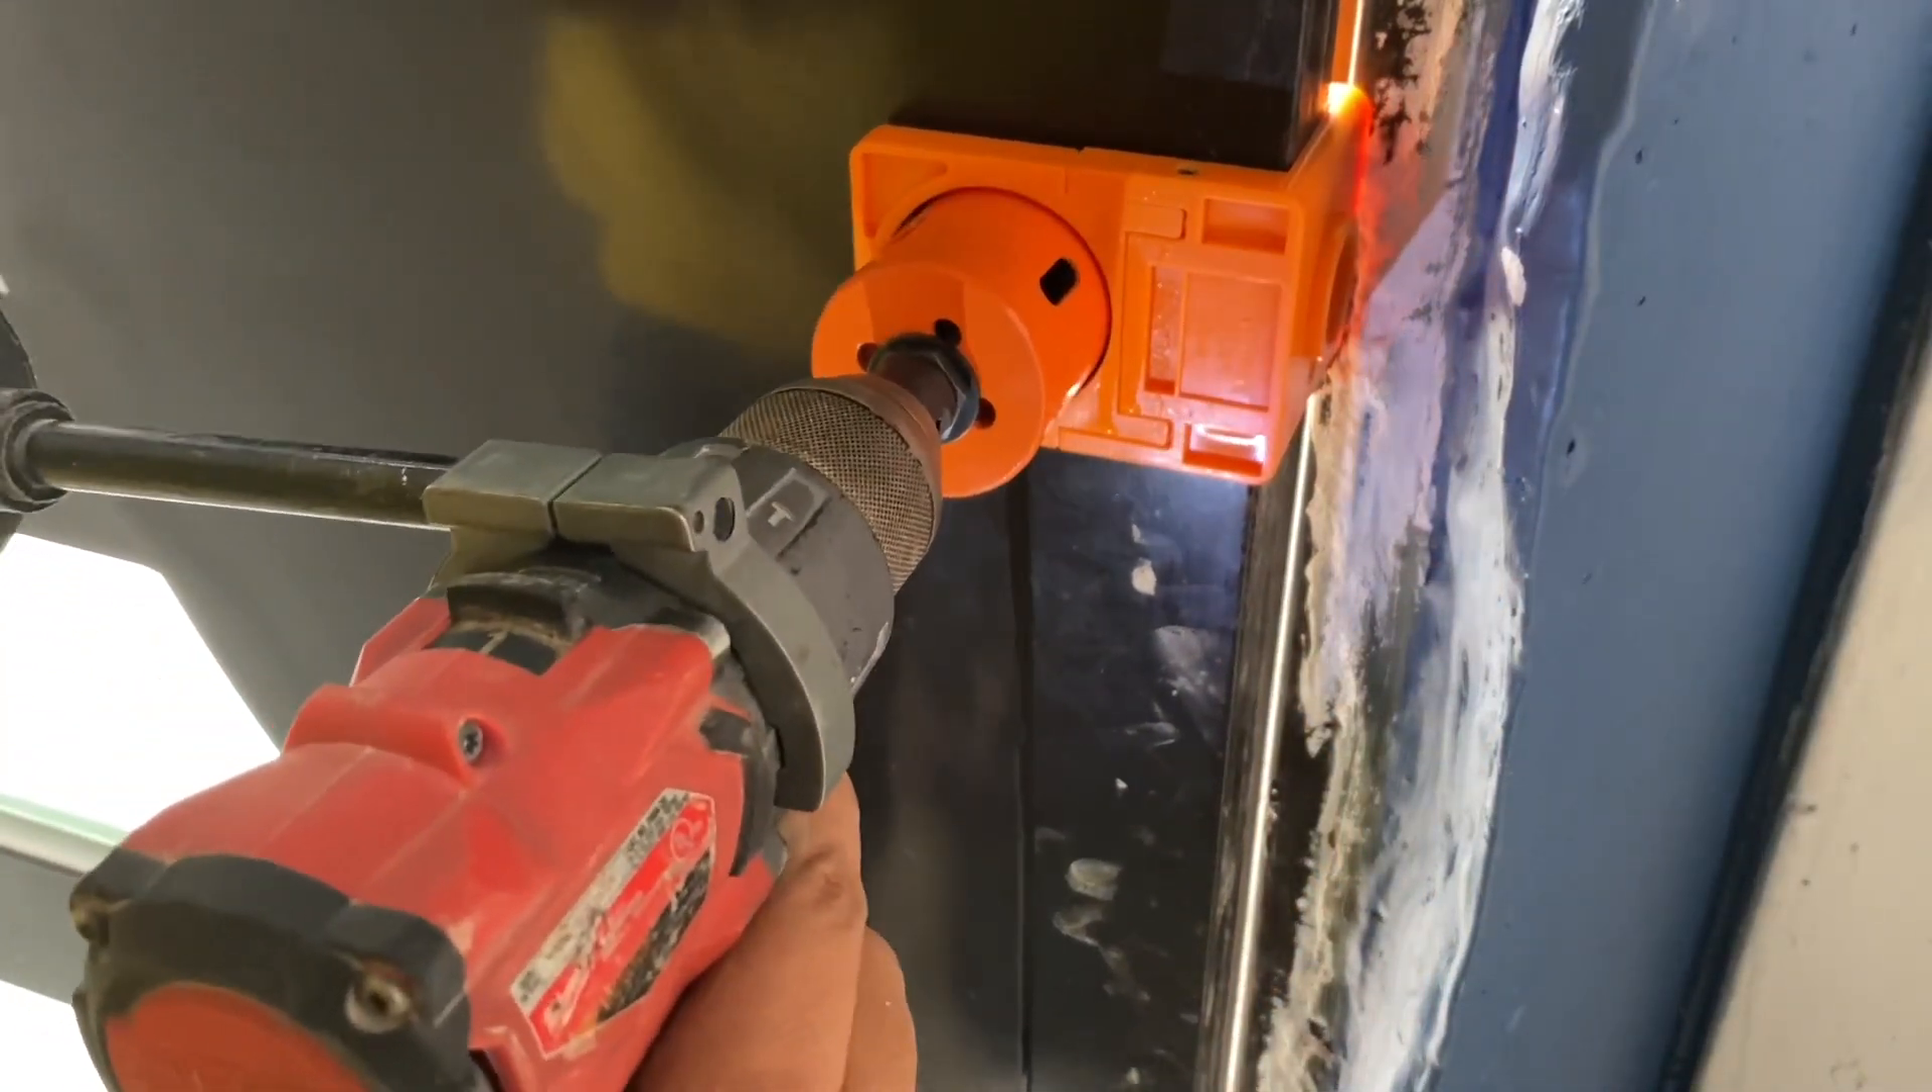Listo le coloque yo el mango auxiliar porque de repente la patada puede ser fuerte.